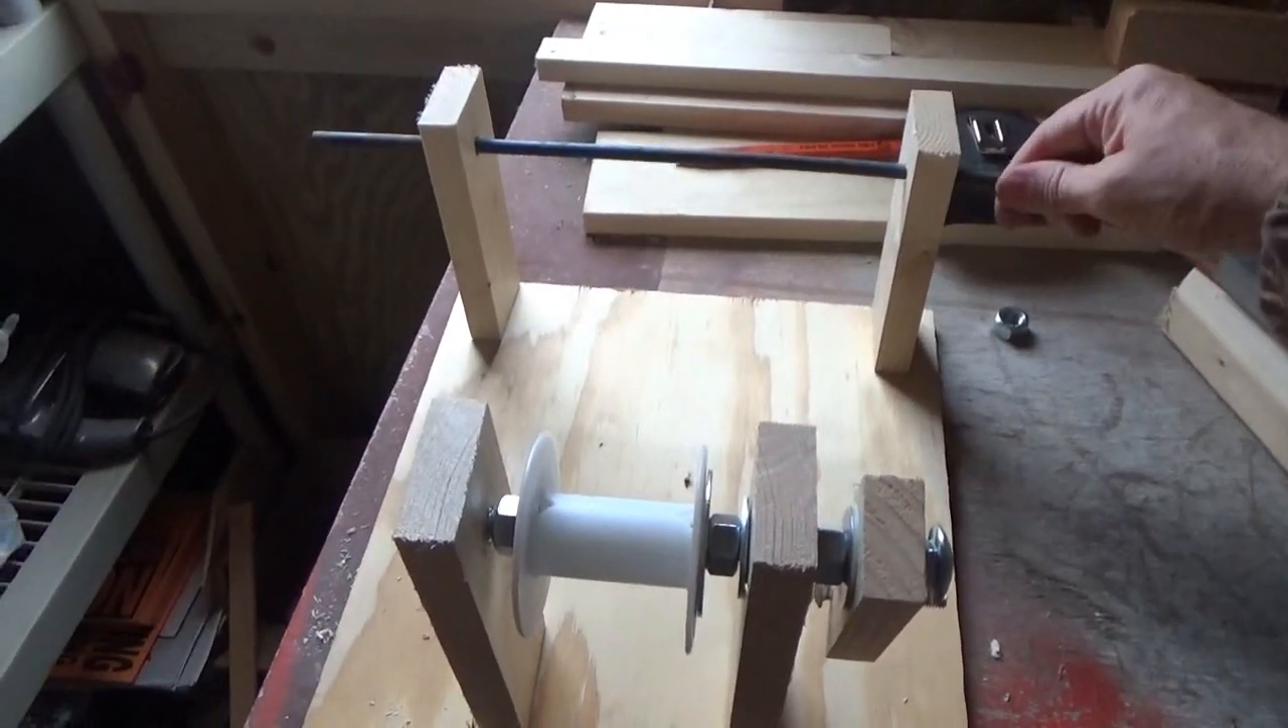But, you can see I just put two stand-ups here with holes in it, and a rod goes through.